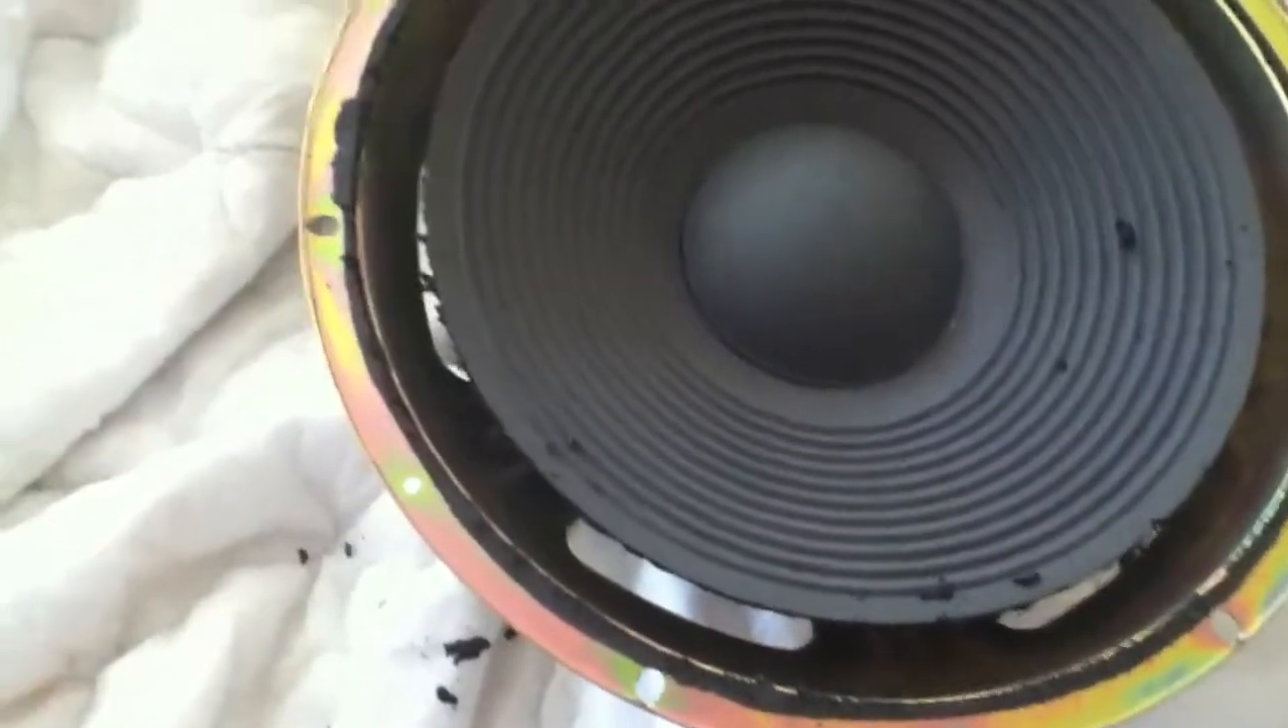At this point I removed most of the old surround from the speaker.